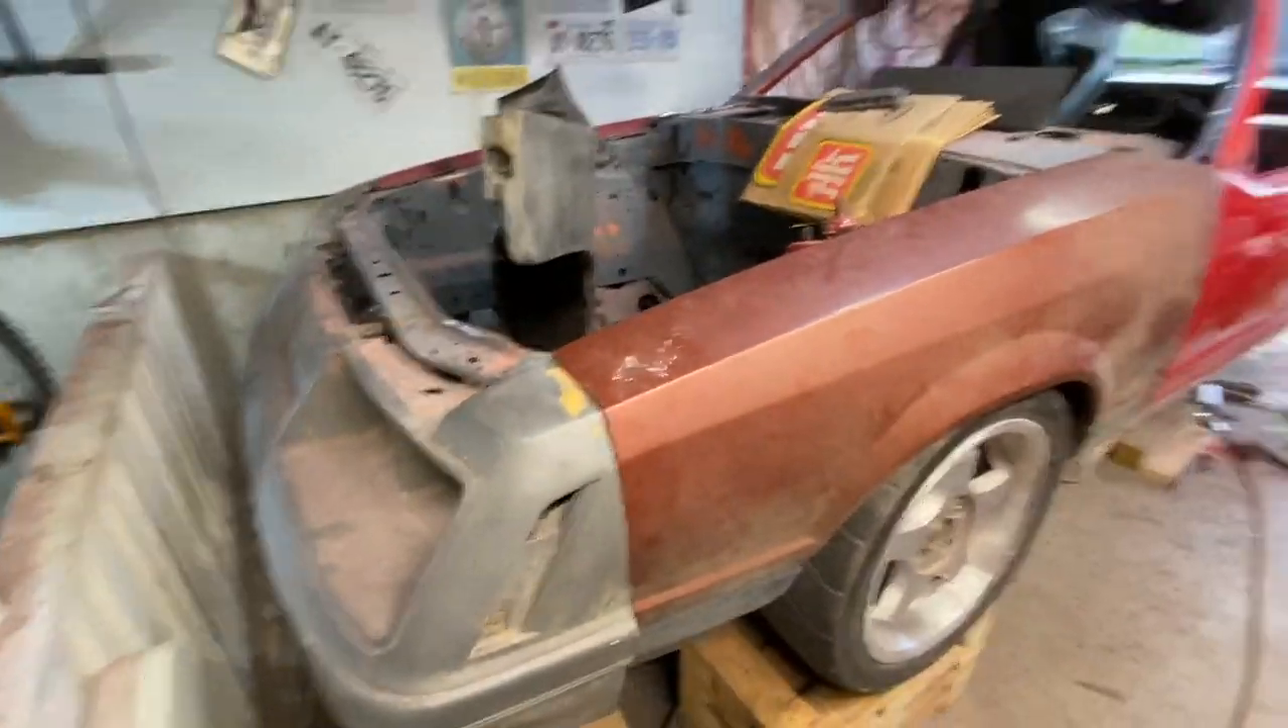Got the fenders on there, sort of. The front clip kind of lined up a little bit.